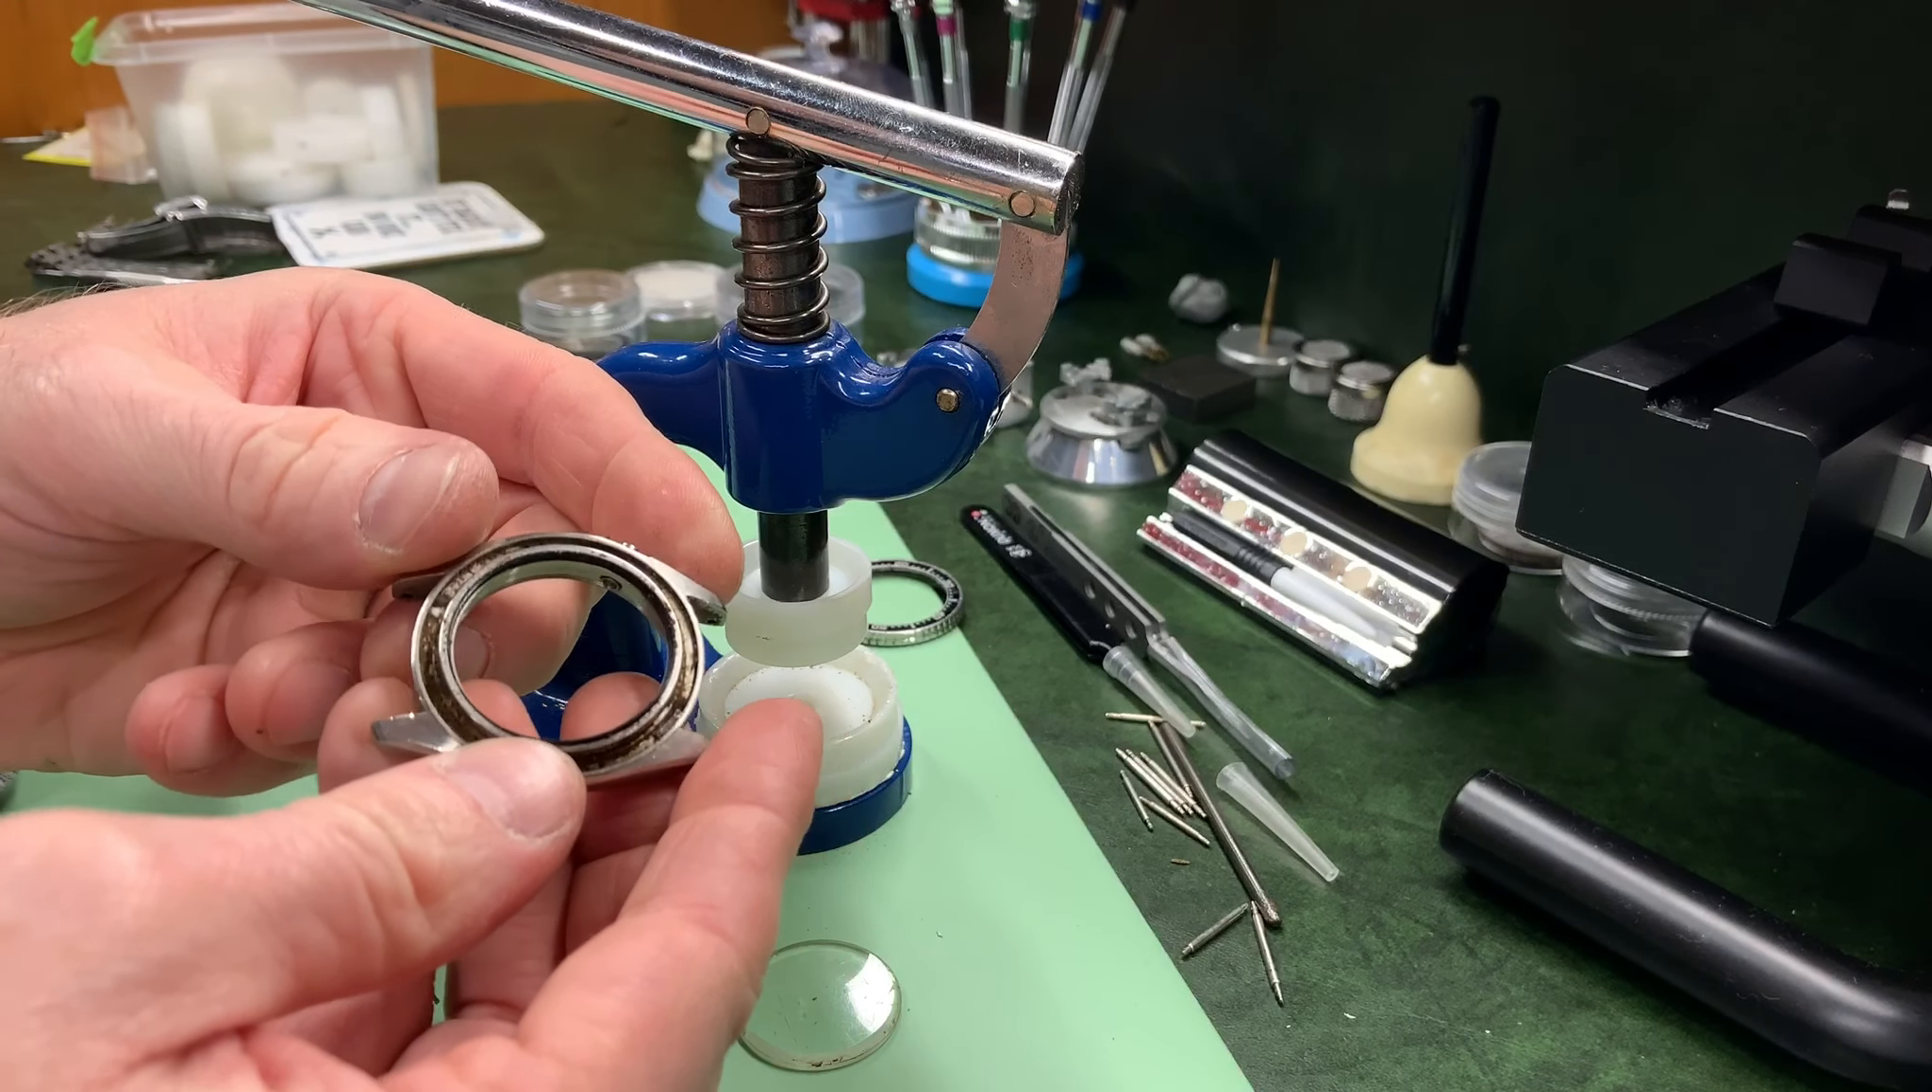And there we go the crystal is out no problem at all.